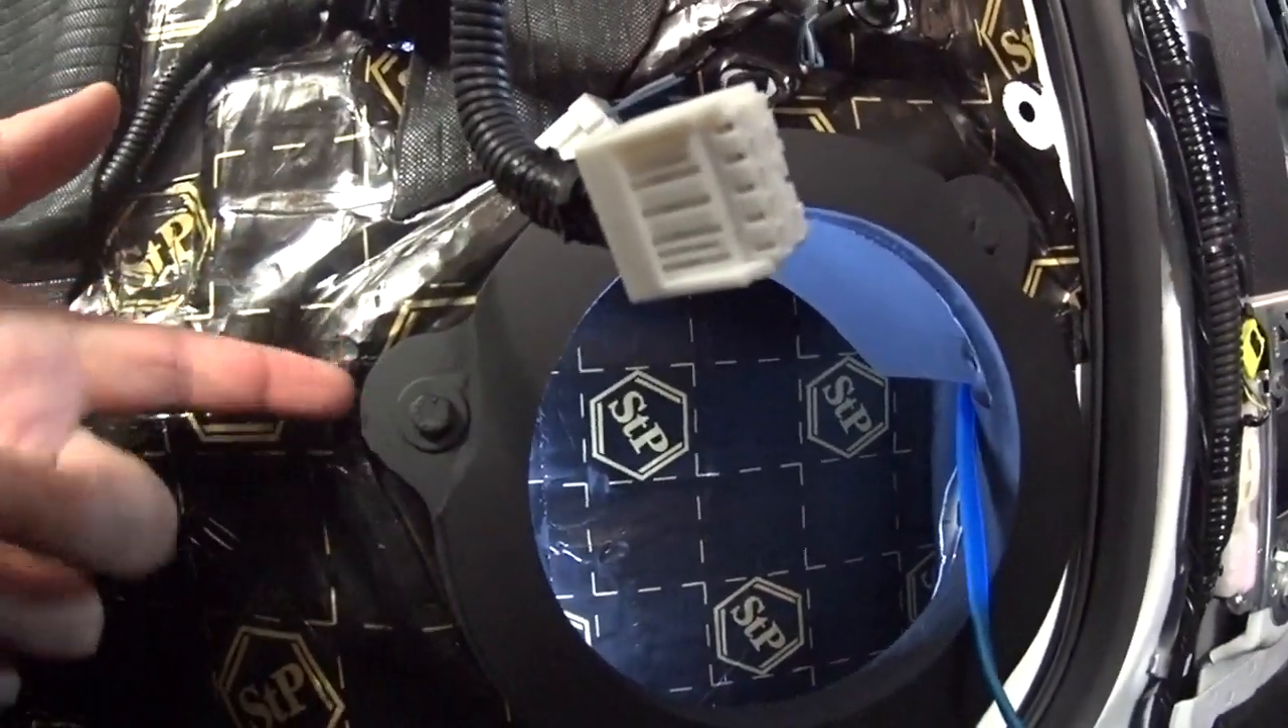Aquí pueden apreciar la base completa ya montada está anclada a los tornillos originales.